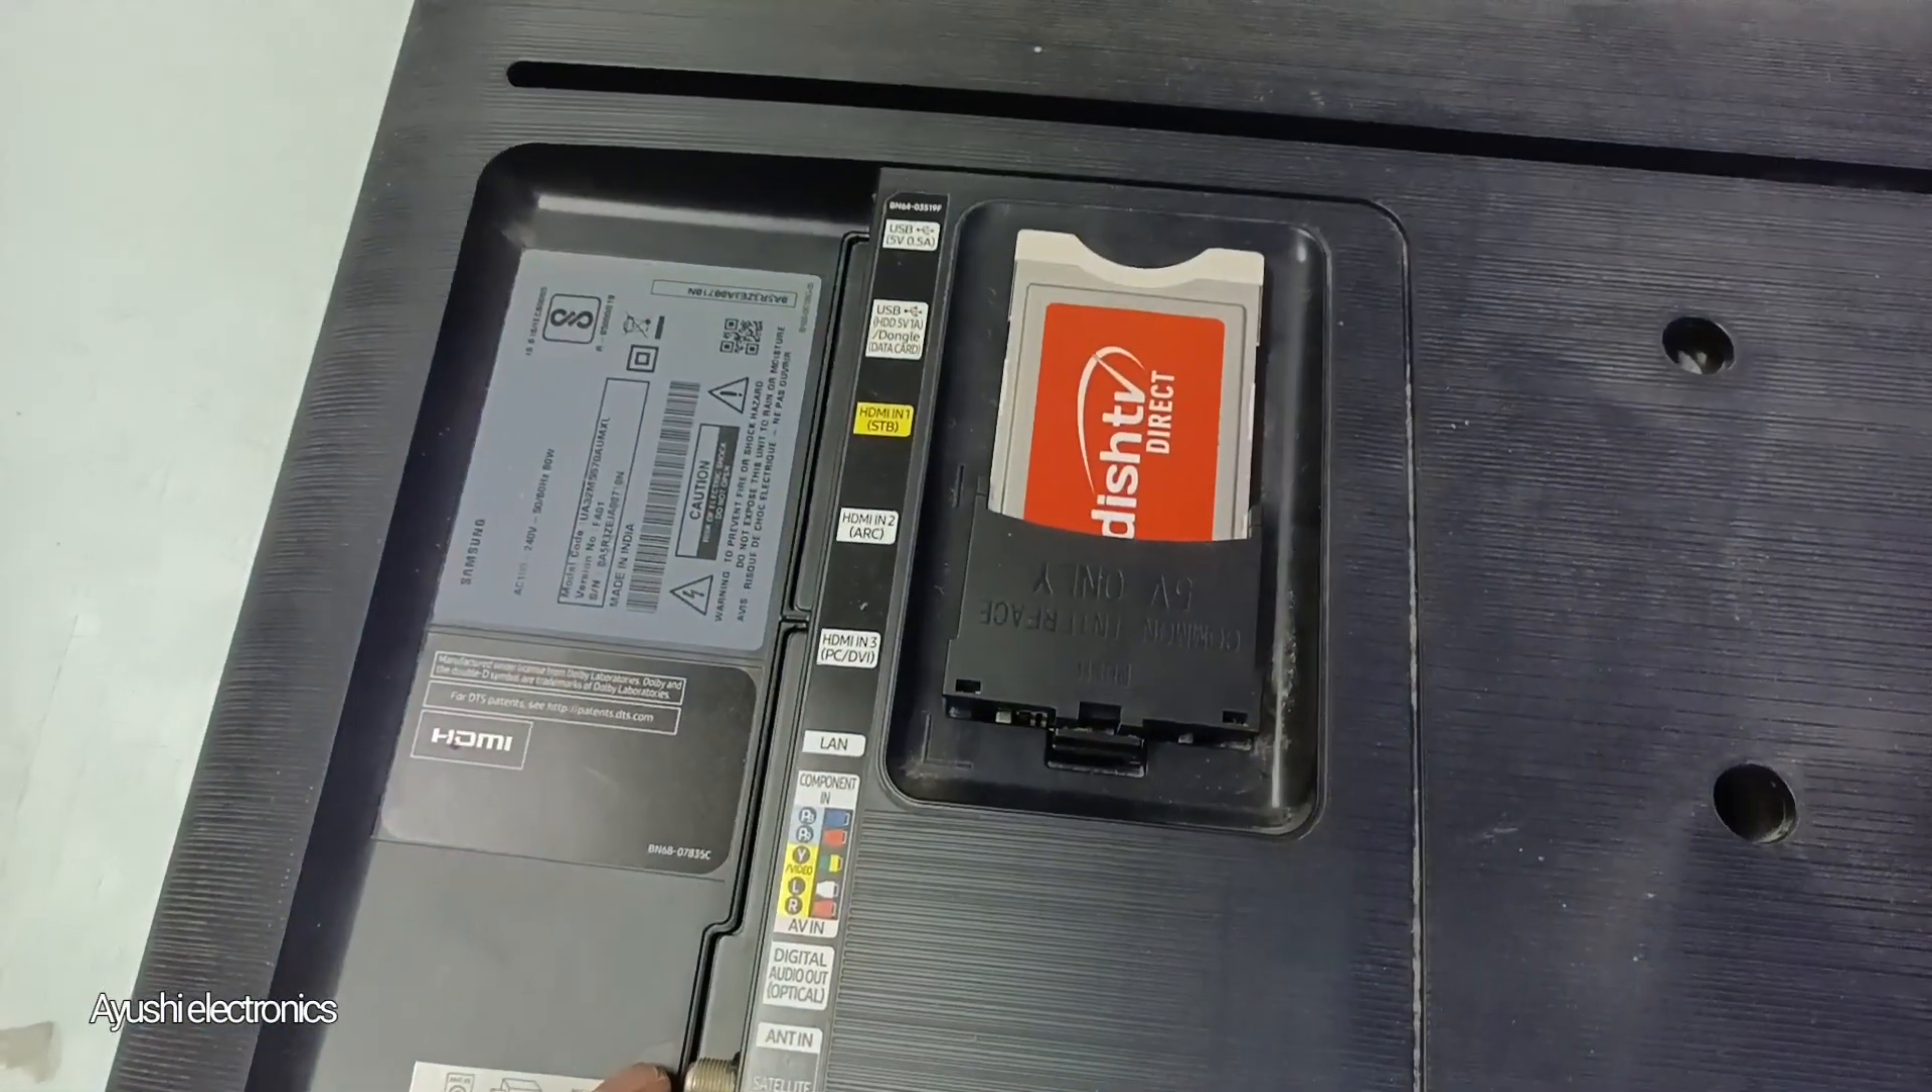तो हम इस तरह से इस SIM को इदर डाल देते है यह लग गया।